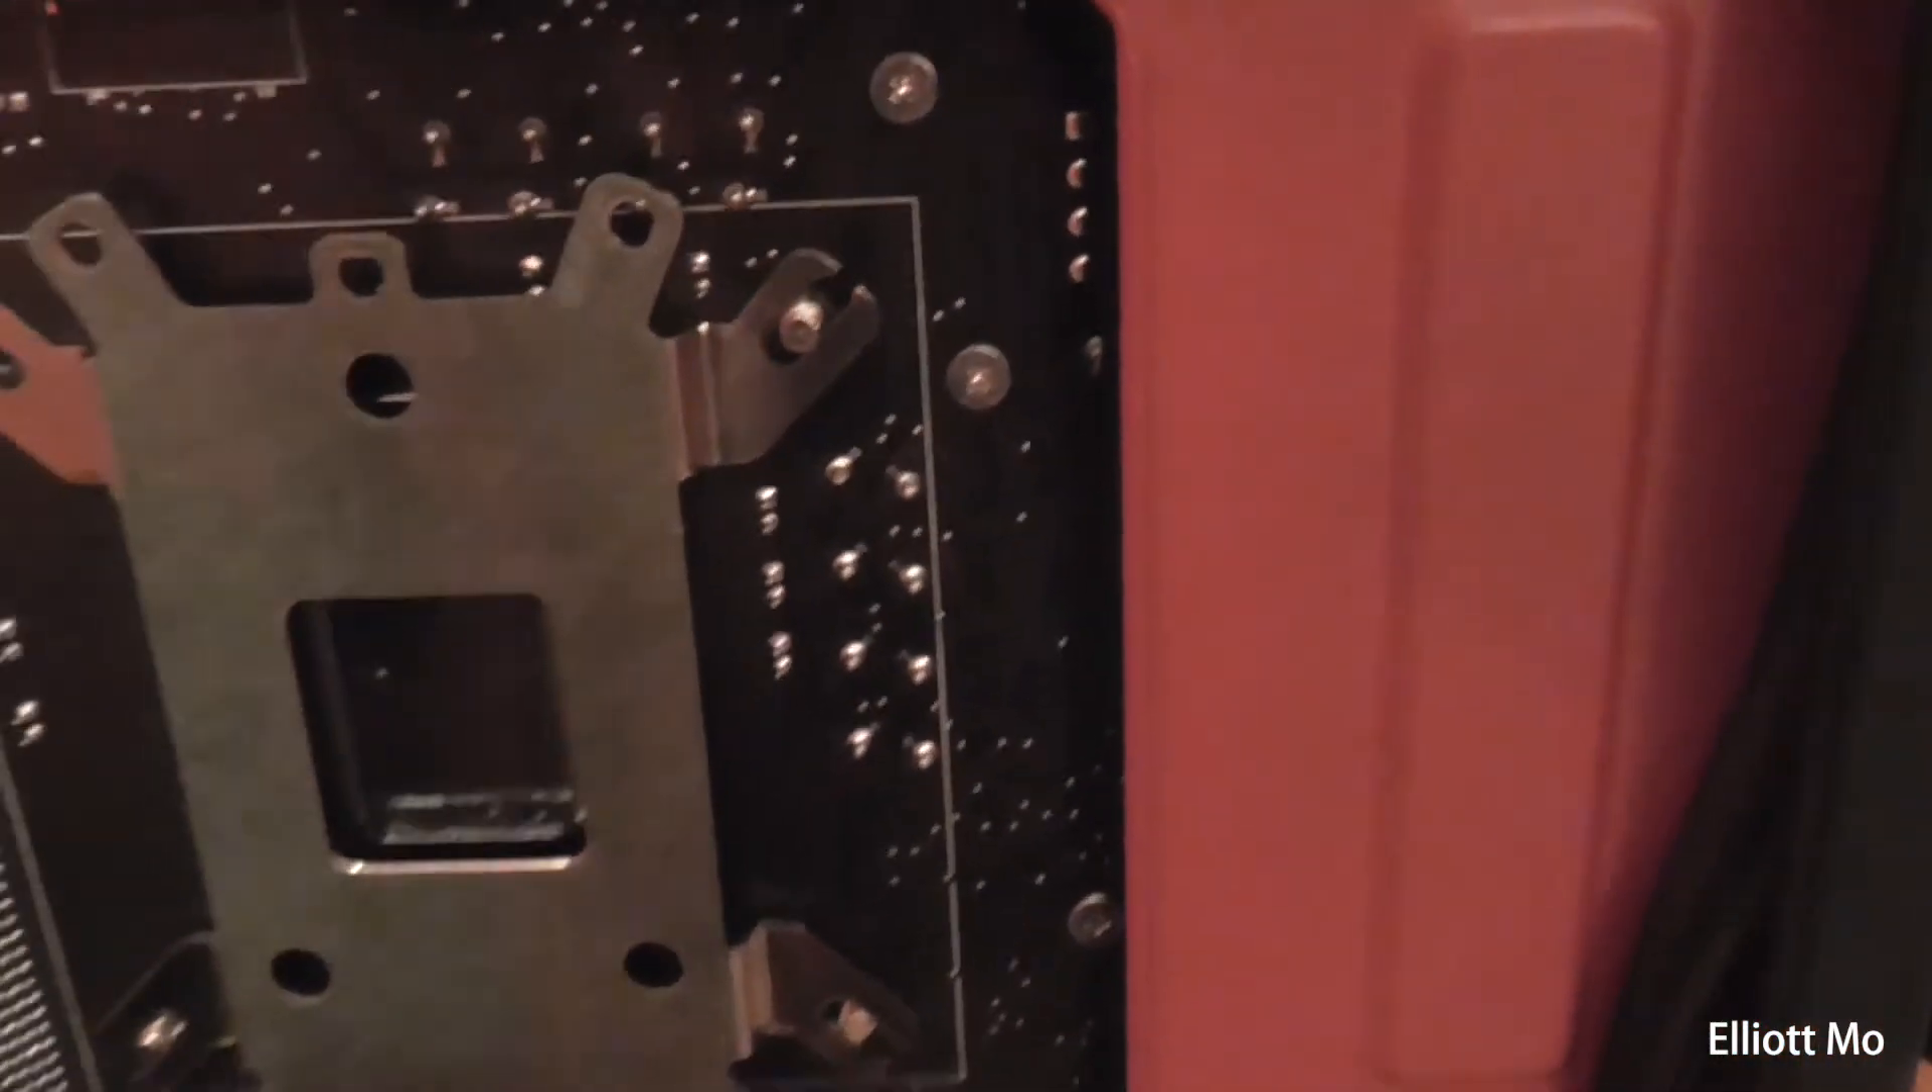So I've just got the bracket on.